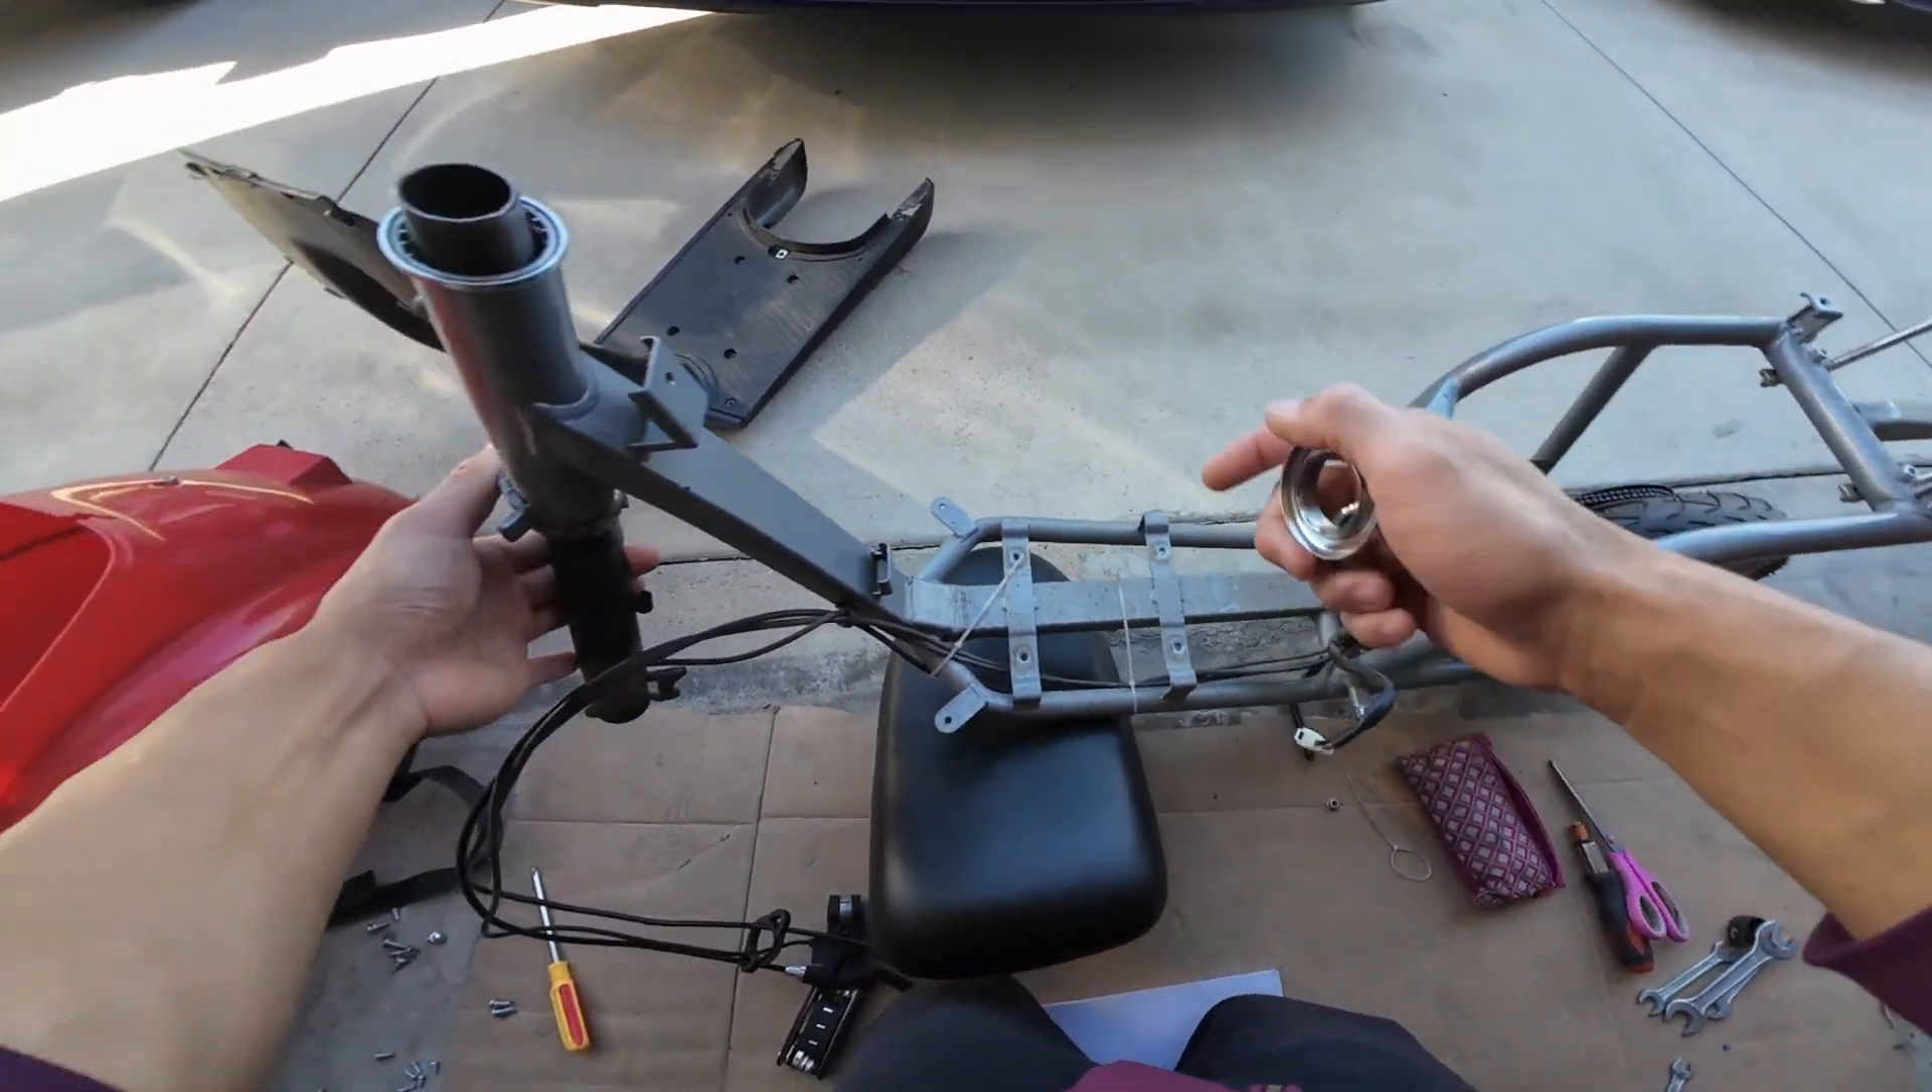Okay the scooter is pretty much stripped now.